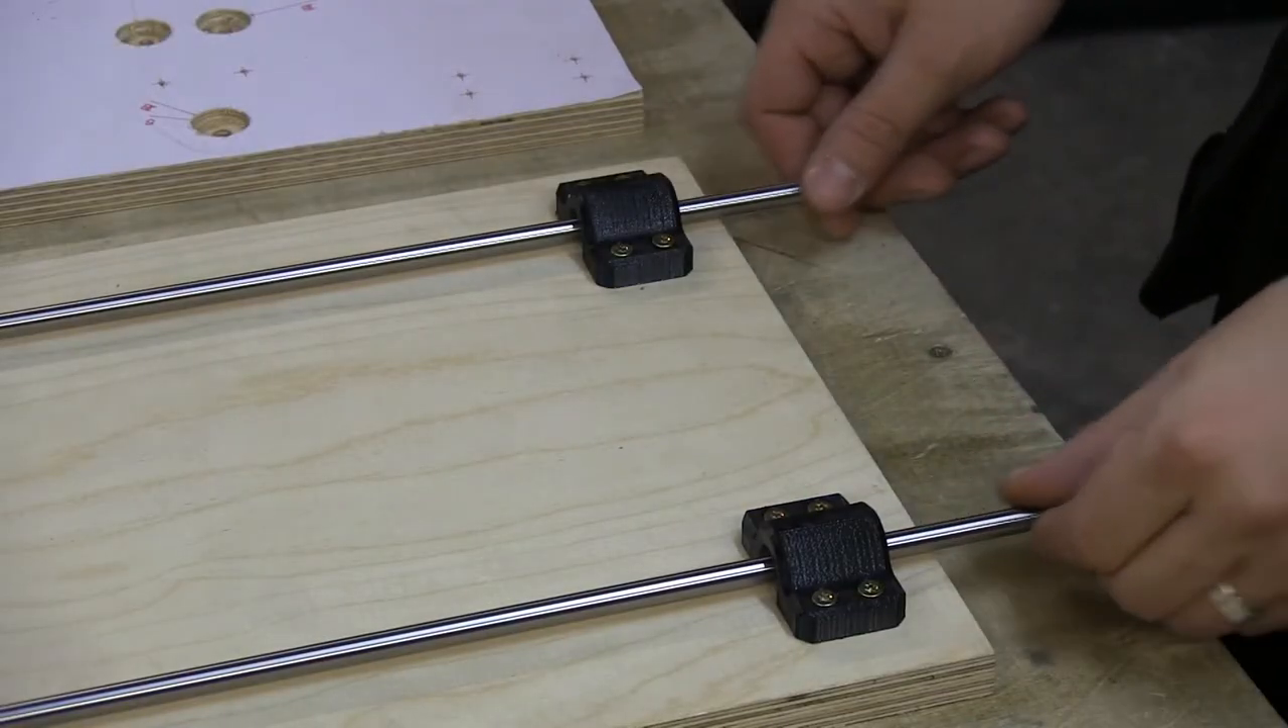I have now mounted the linear bearings for the lower book holder.